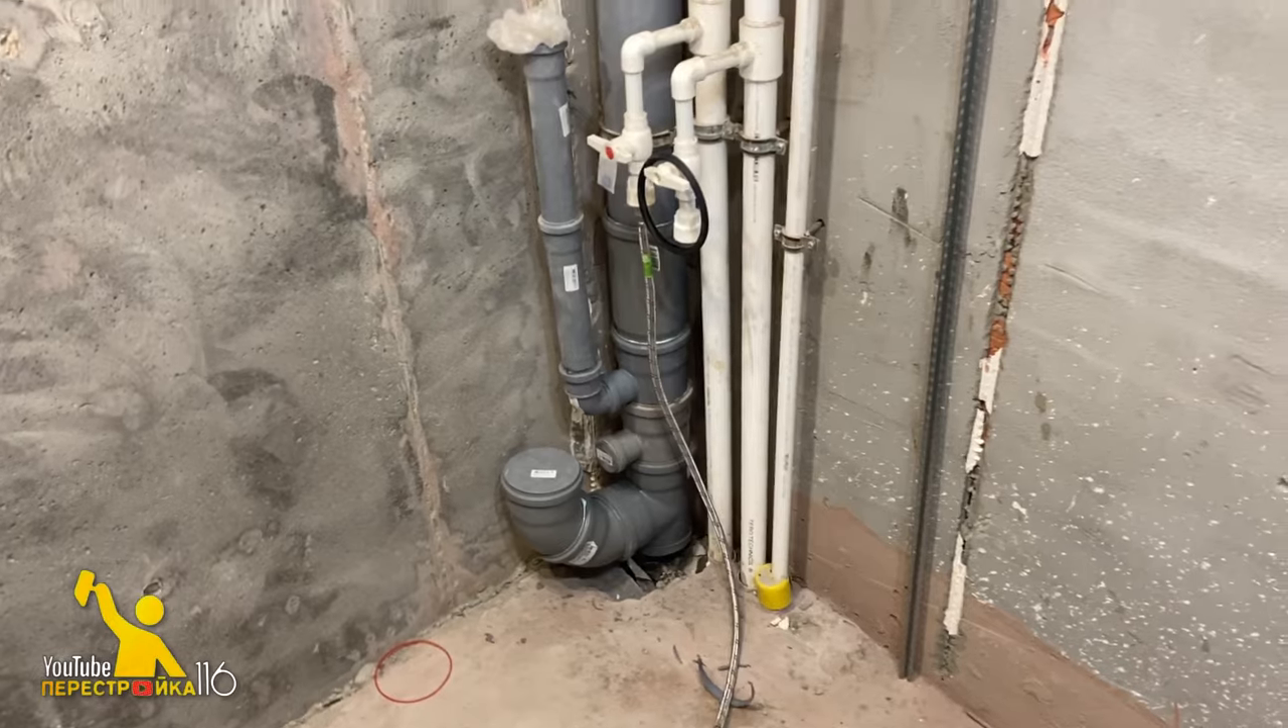Опустили канализацию. Установили все нужные тройники.